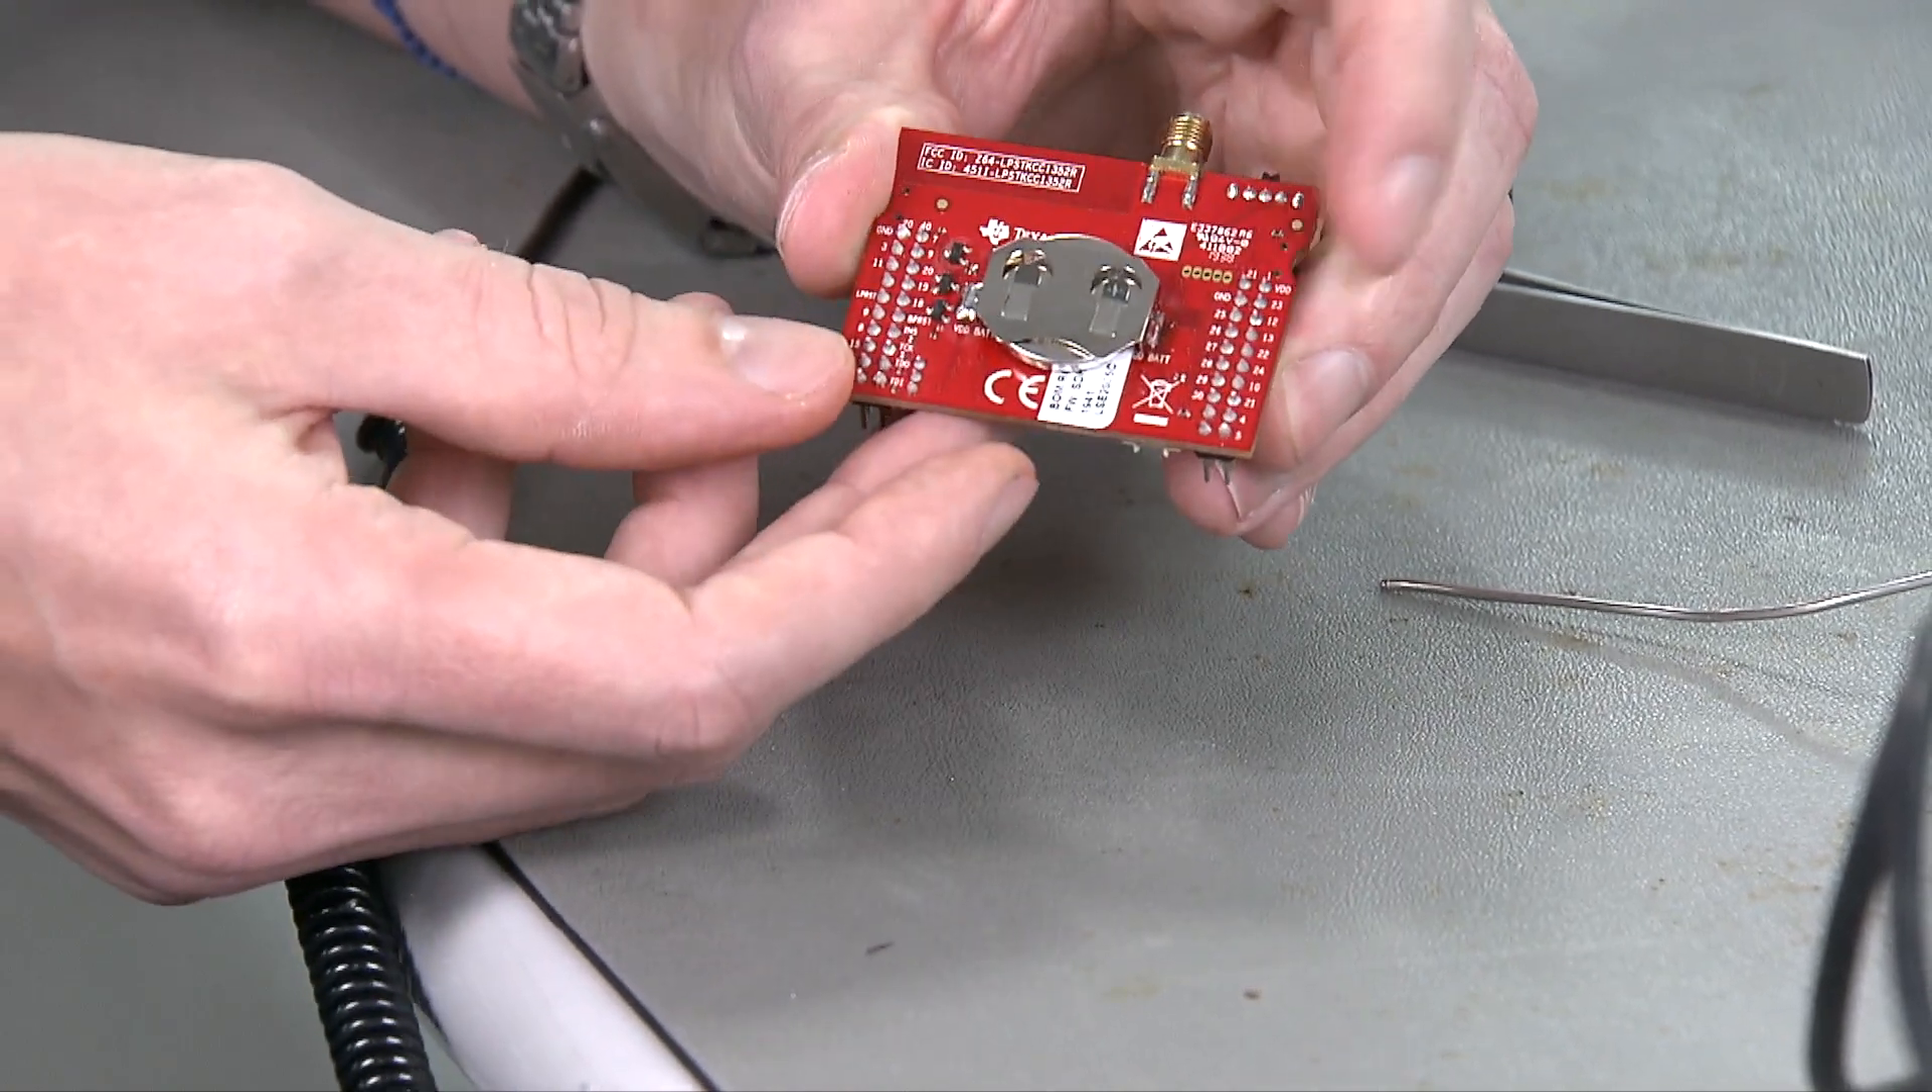Now we can set the soldering iron aside and as you can see we can just slide the coin cell battery in from underneath all the way in and it's now in place.